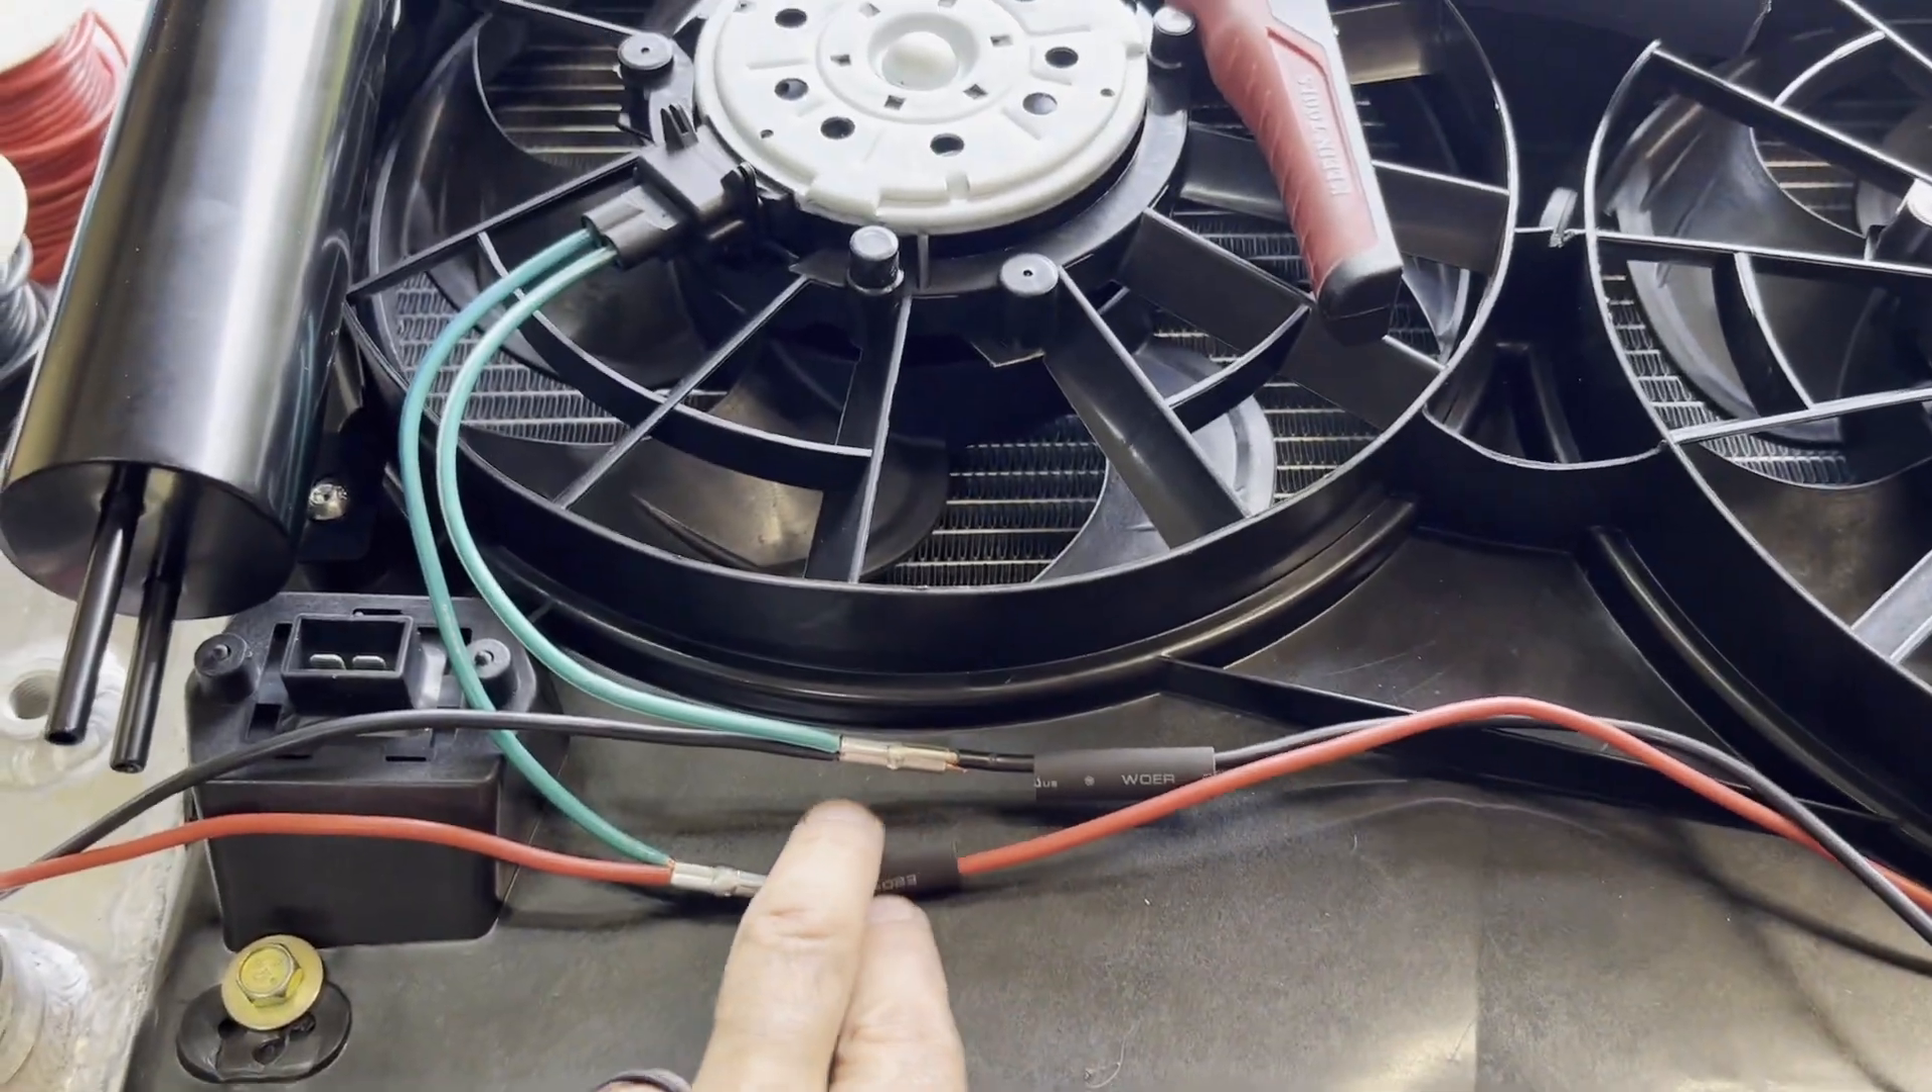Still got to put the heat shrink on and neaten up the wires tuck it up.